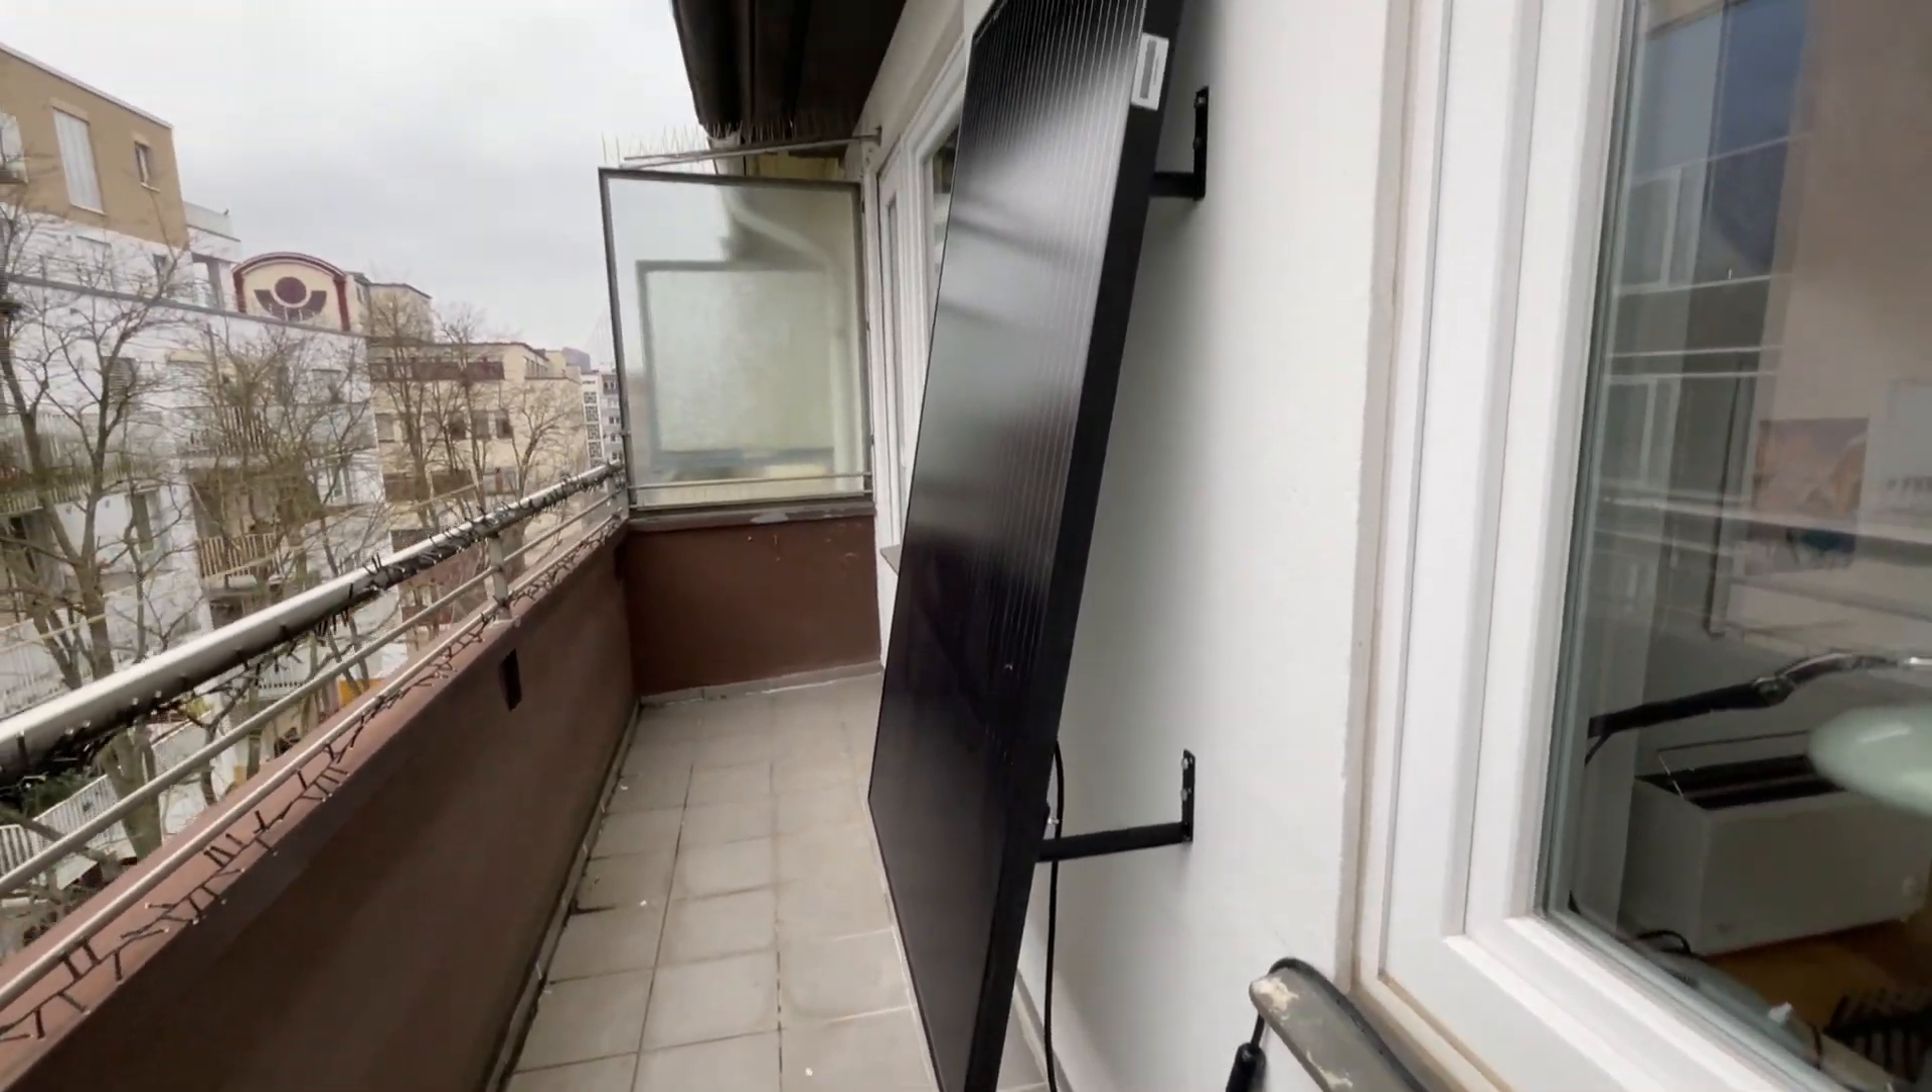Paneel einhängen und mit dem Halter verschrauben und zack, da hängt das Paneel.